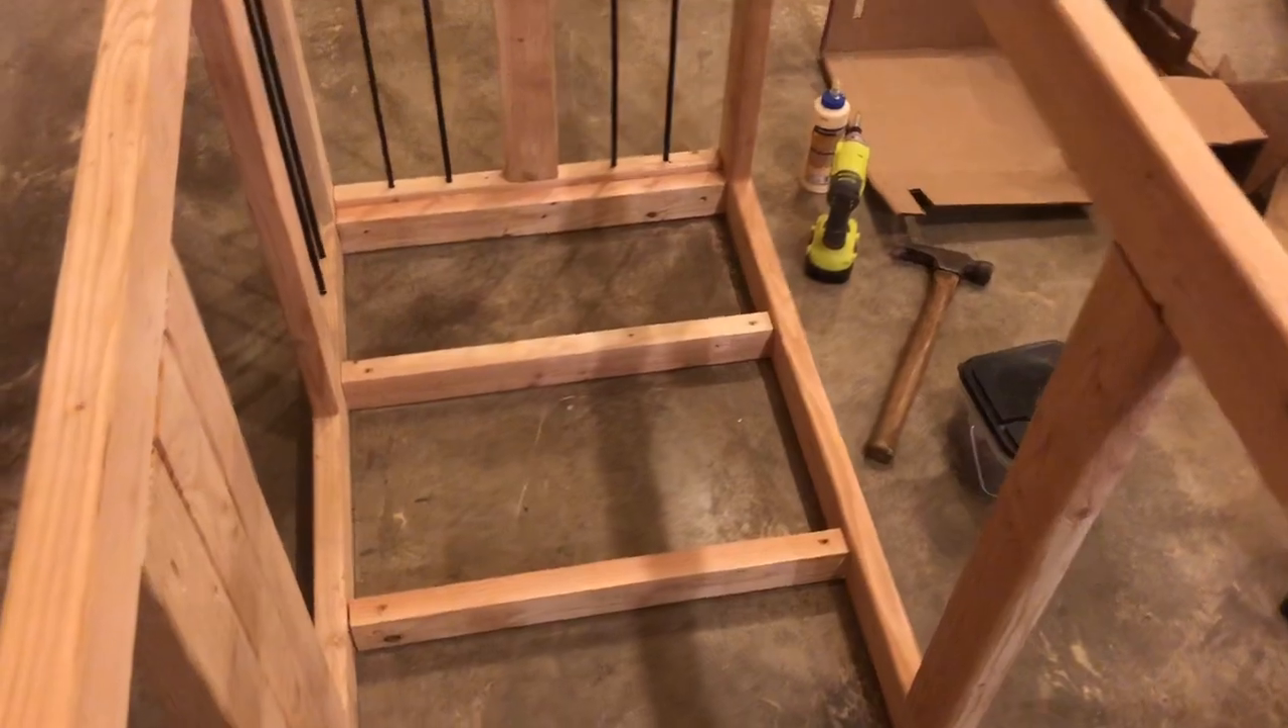I got the framework for the bottom all set up.